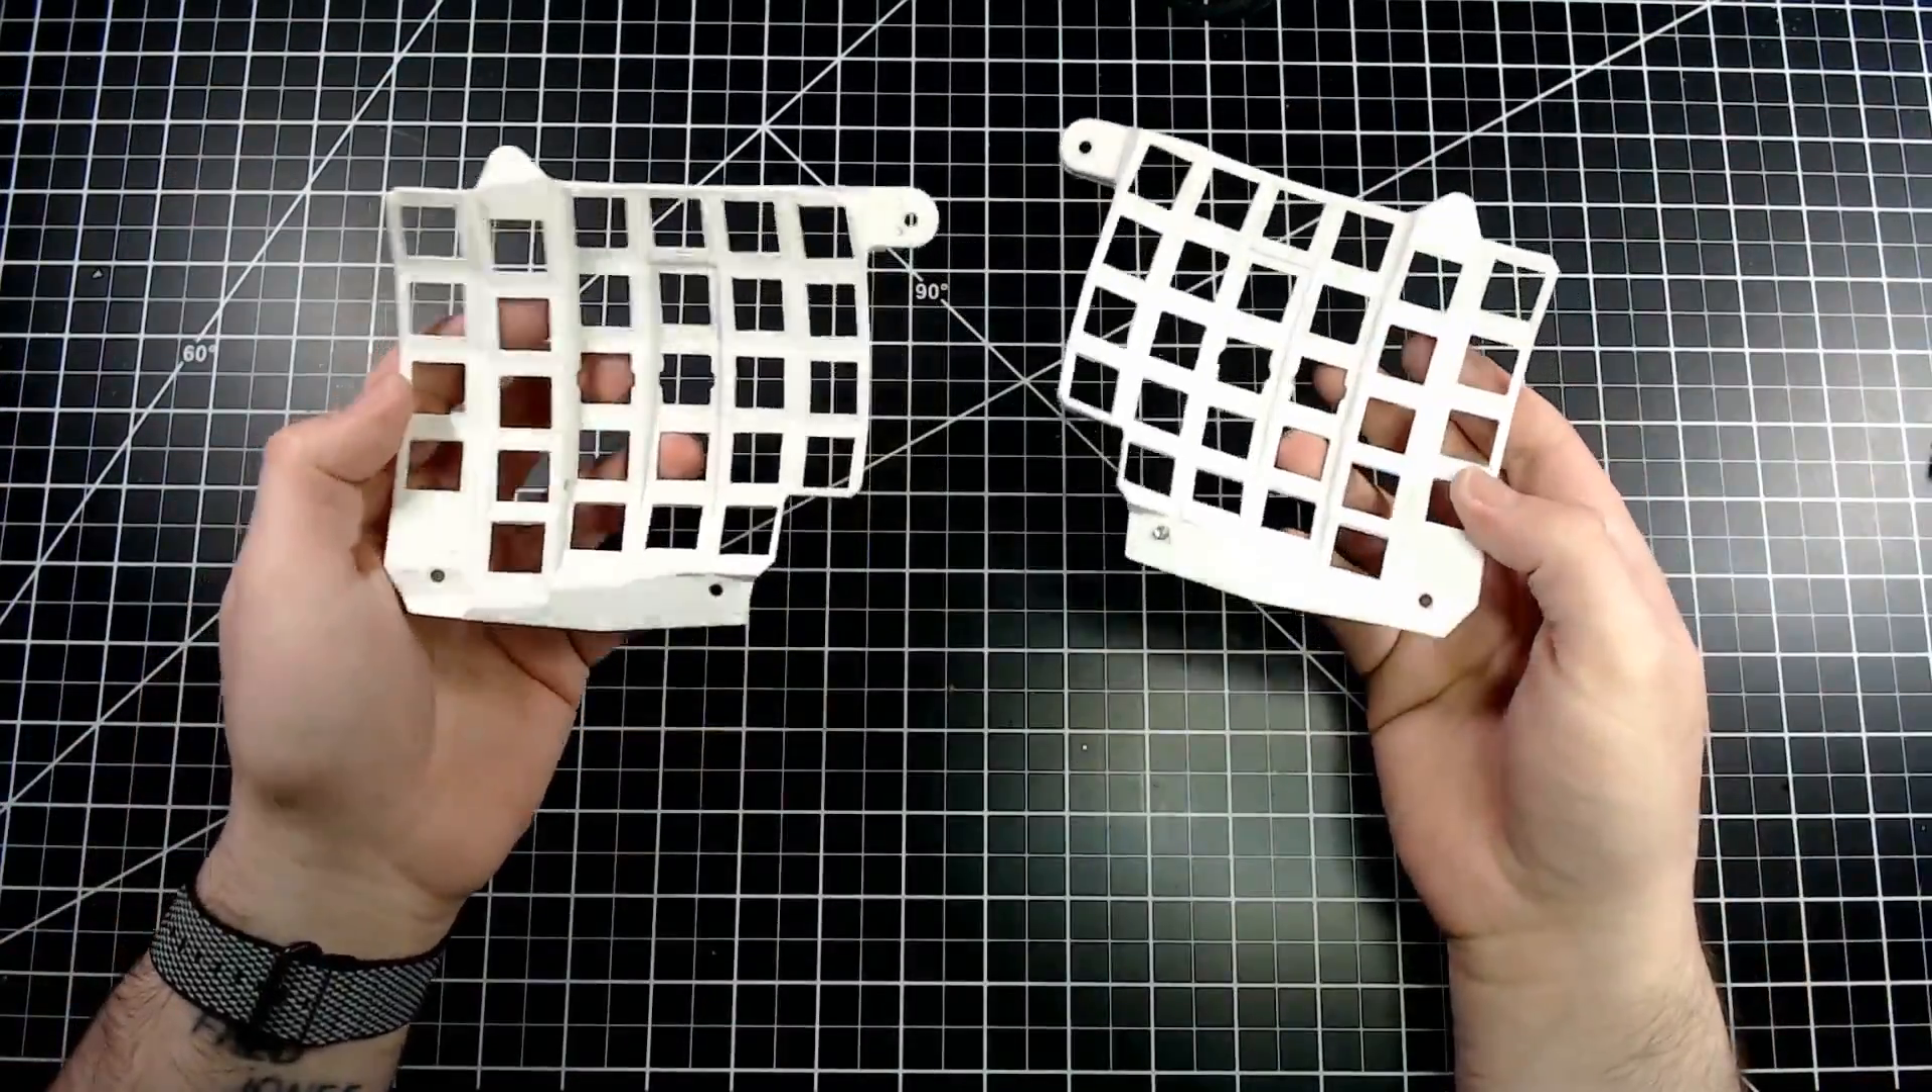So, both of the key wells are now removed. All switches, all that mess of hot glue.